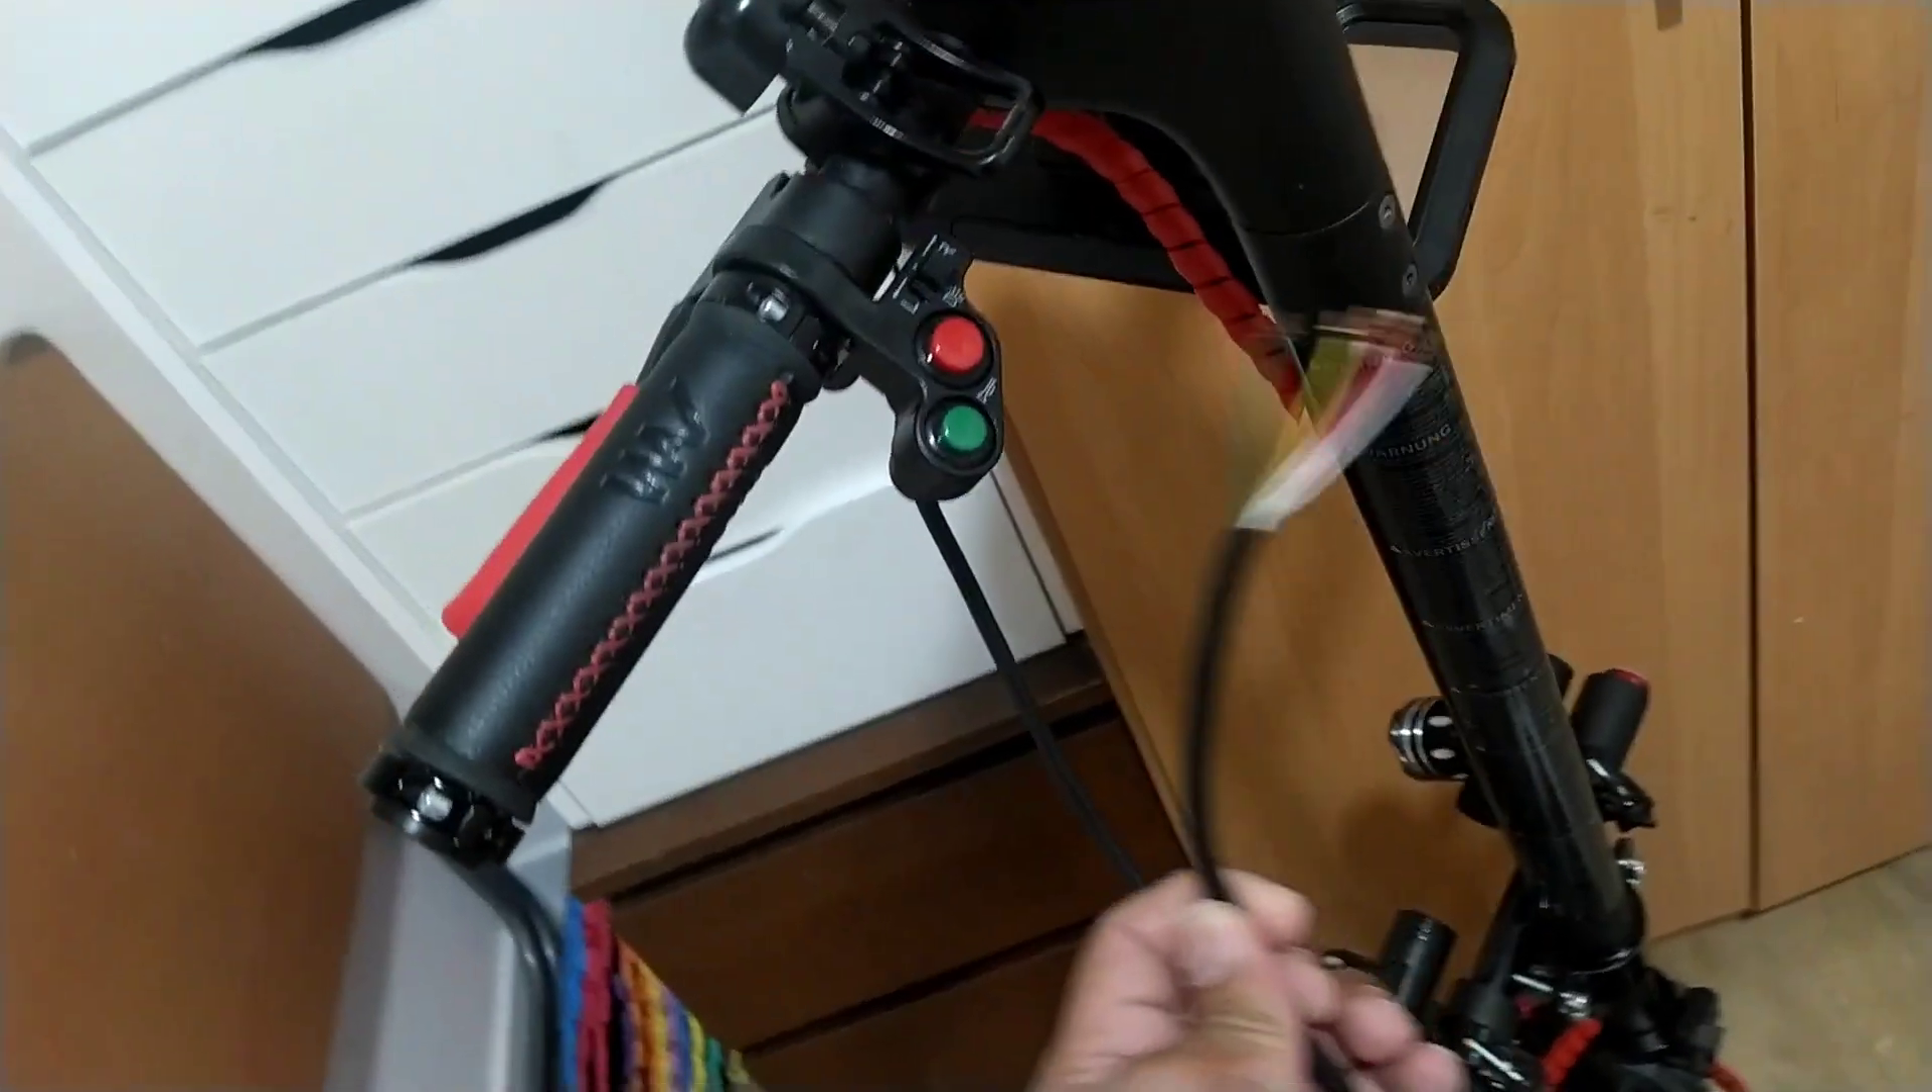I put already the switch as you can see.